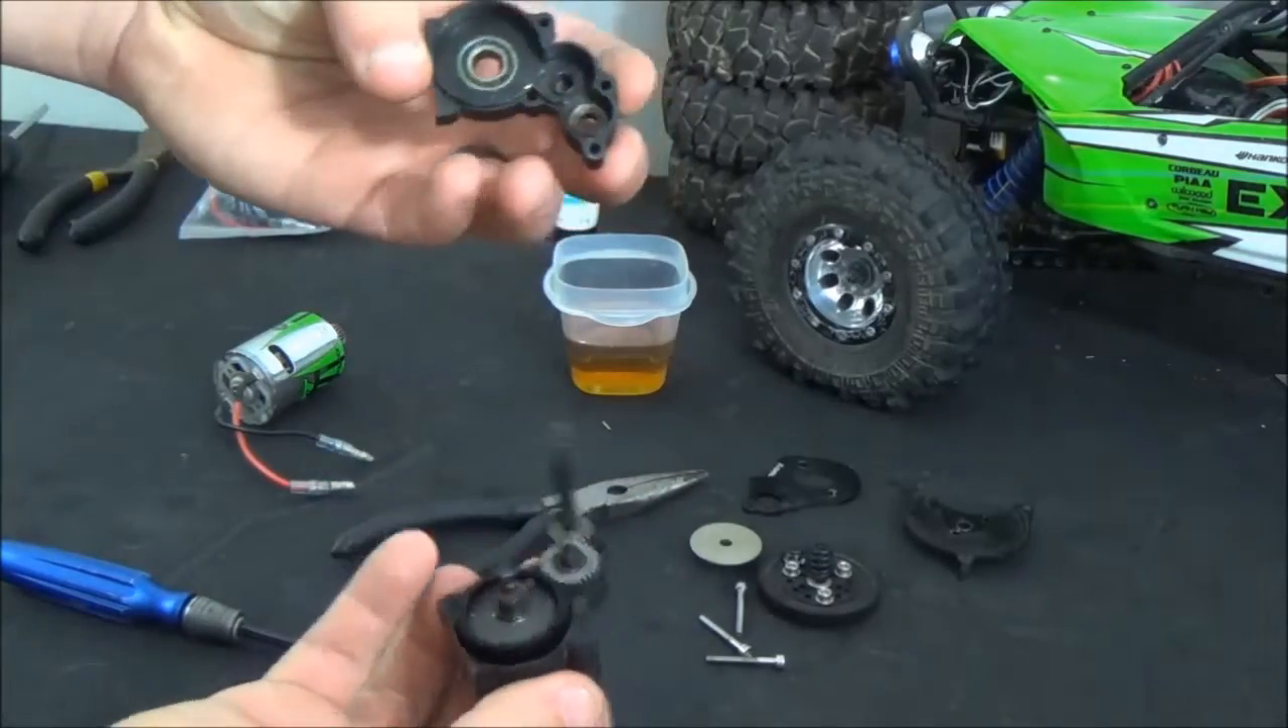And now you have your front half of your transmission apart.